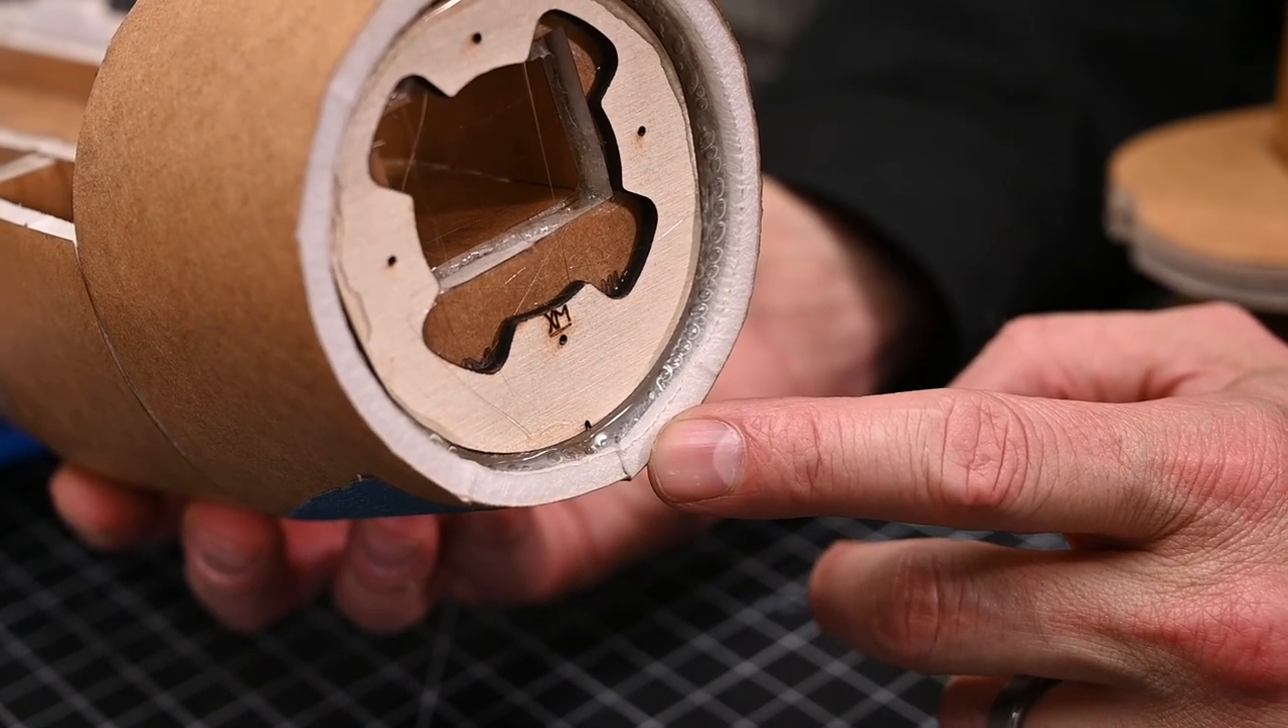Once your PowerPod has been installed, you'll notice that I've put a heavy bead of glue between the edge of the firewall and the skin.